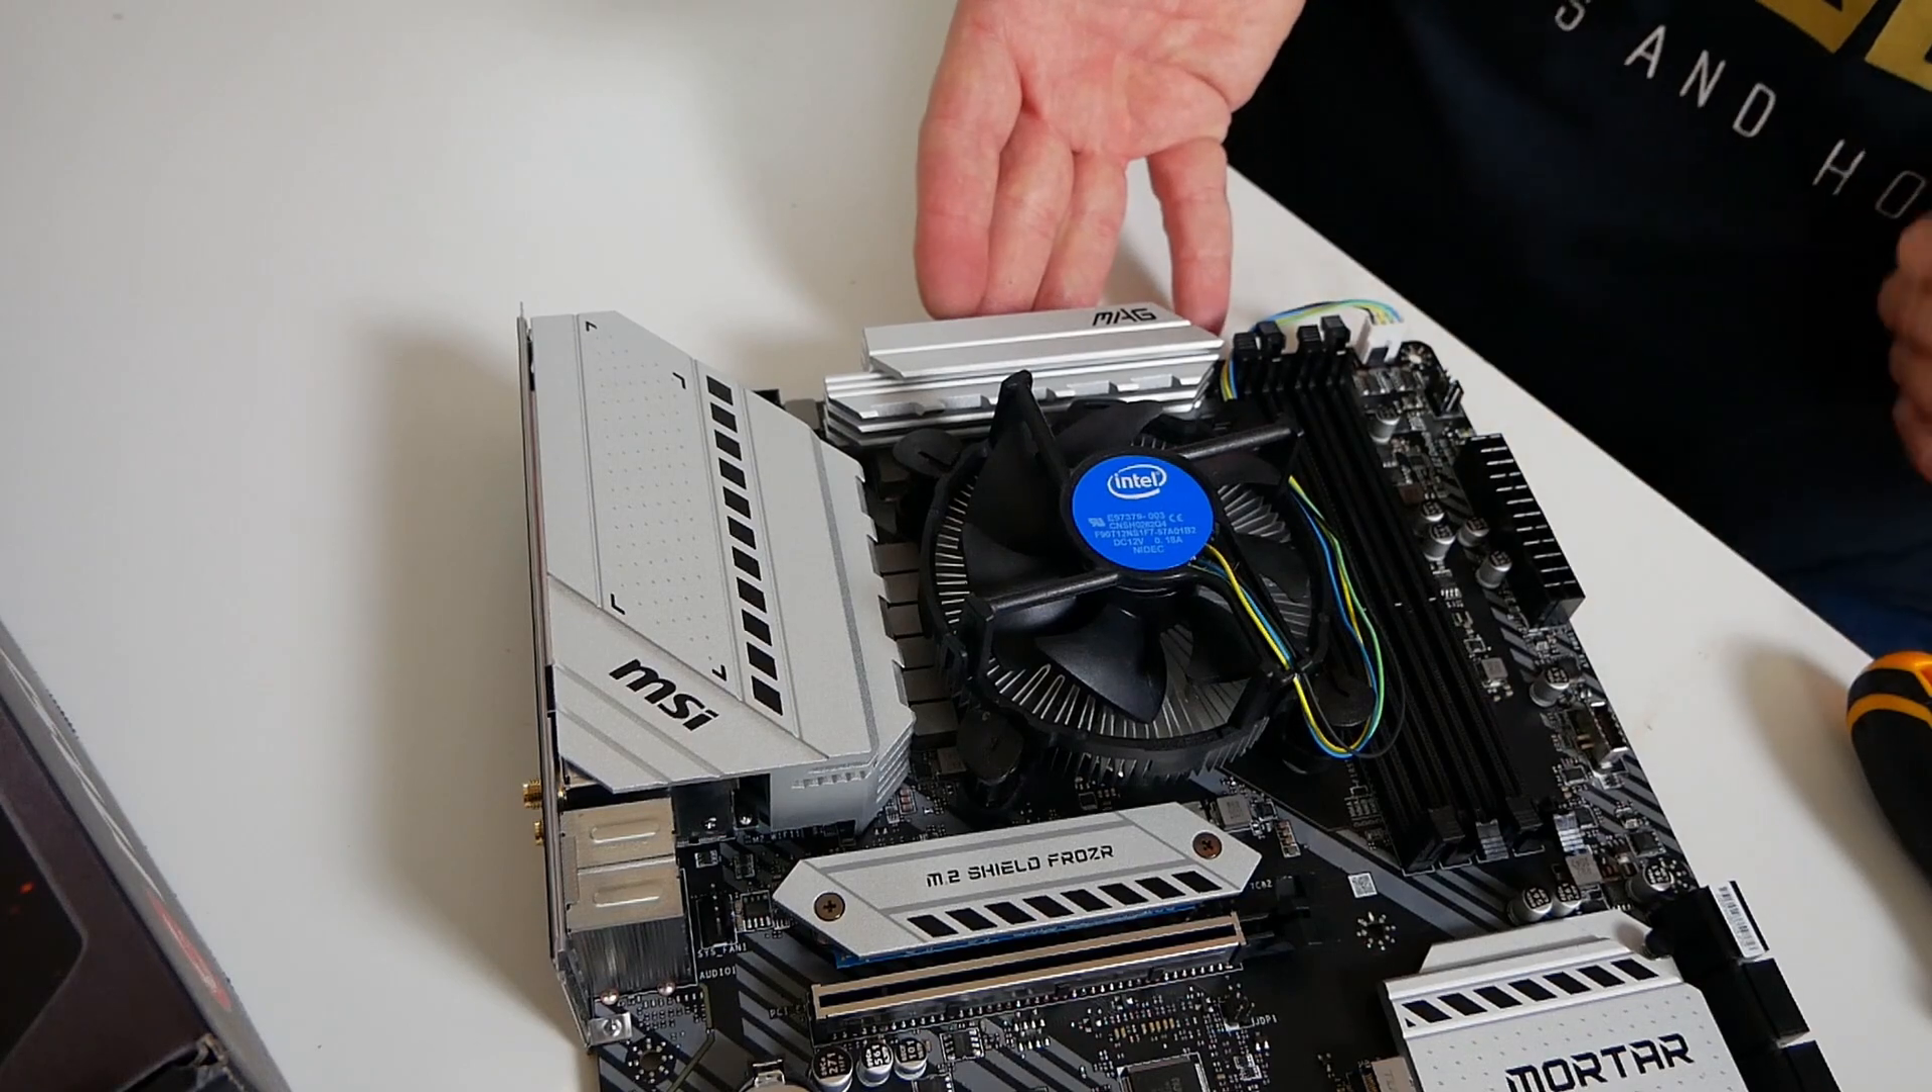That is our processor and cooling fan installed on our LGA 1200 motherboard.